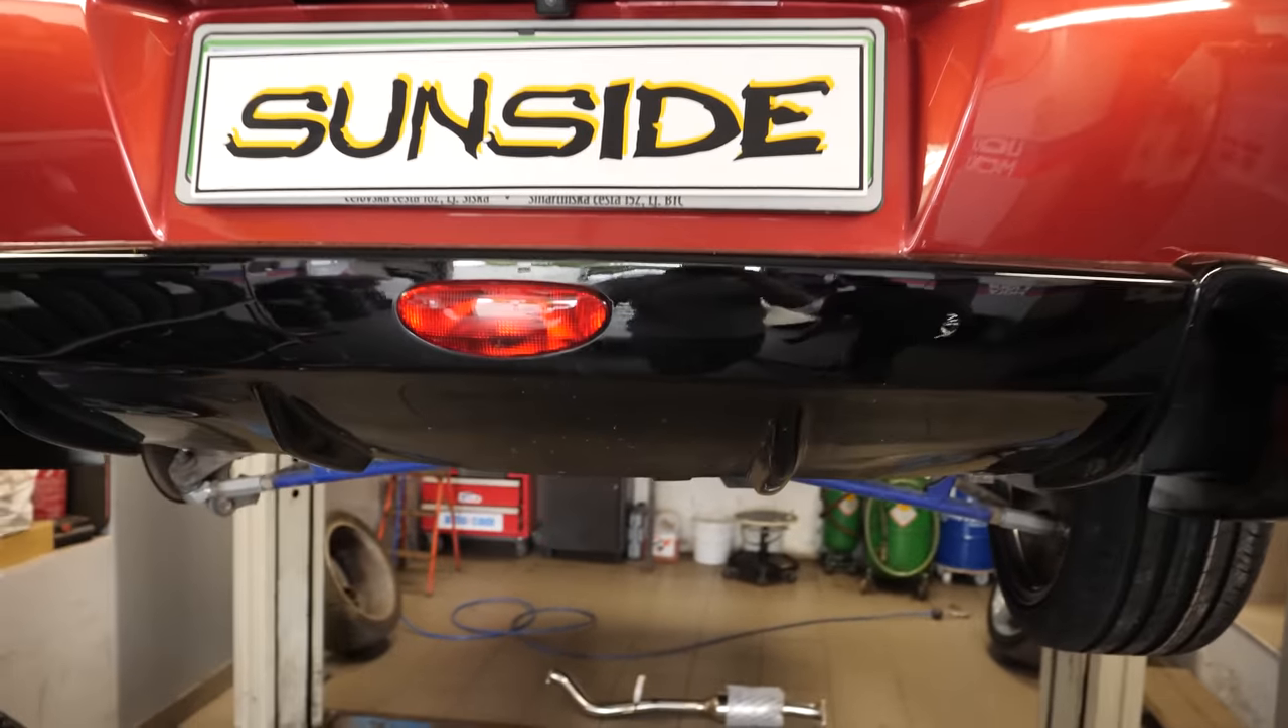Alright, the fog light is now in place and I have to say that it looks pretty darn good.